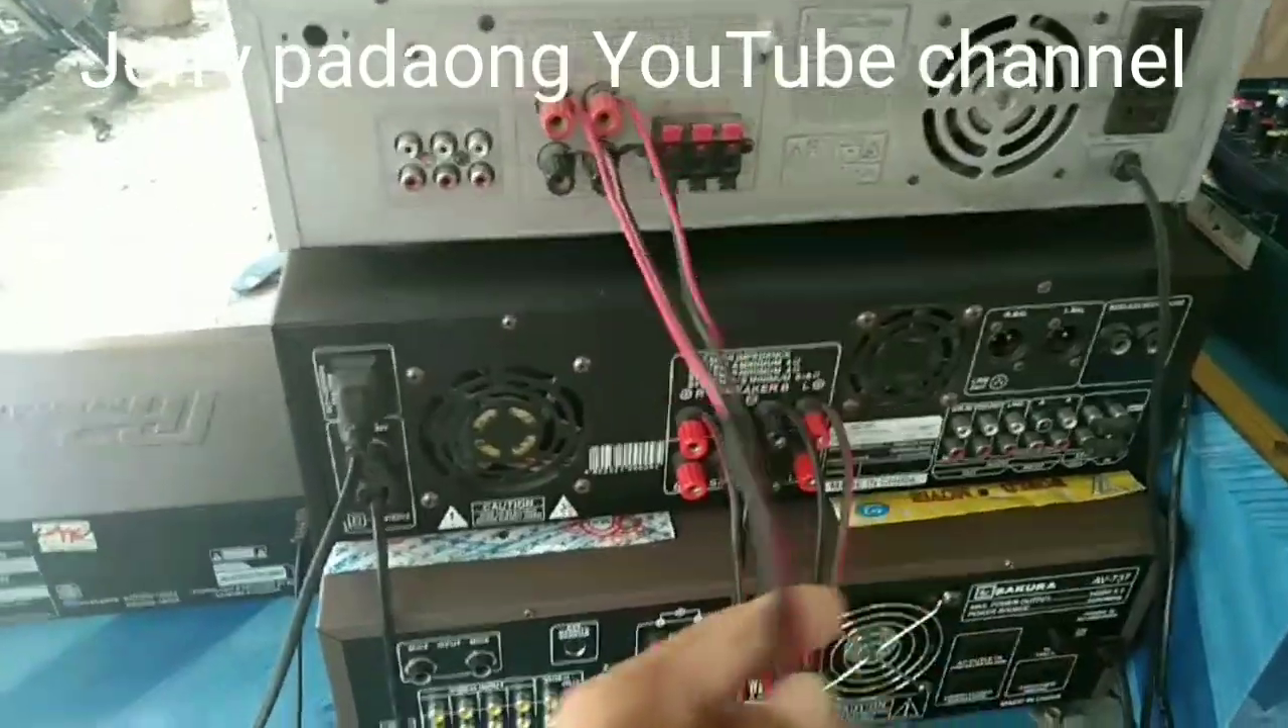So, sa mga connection niya, yan, sa likod, sa ating amplifier, nakakabit na yung mga mga wire ng speaker.